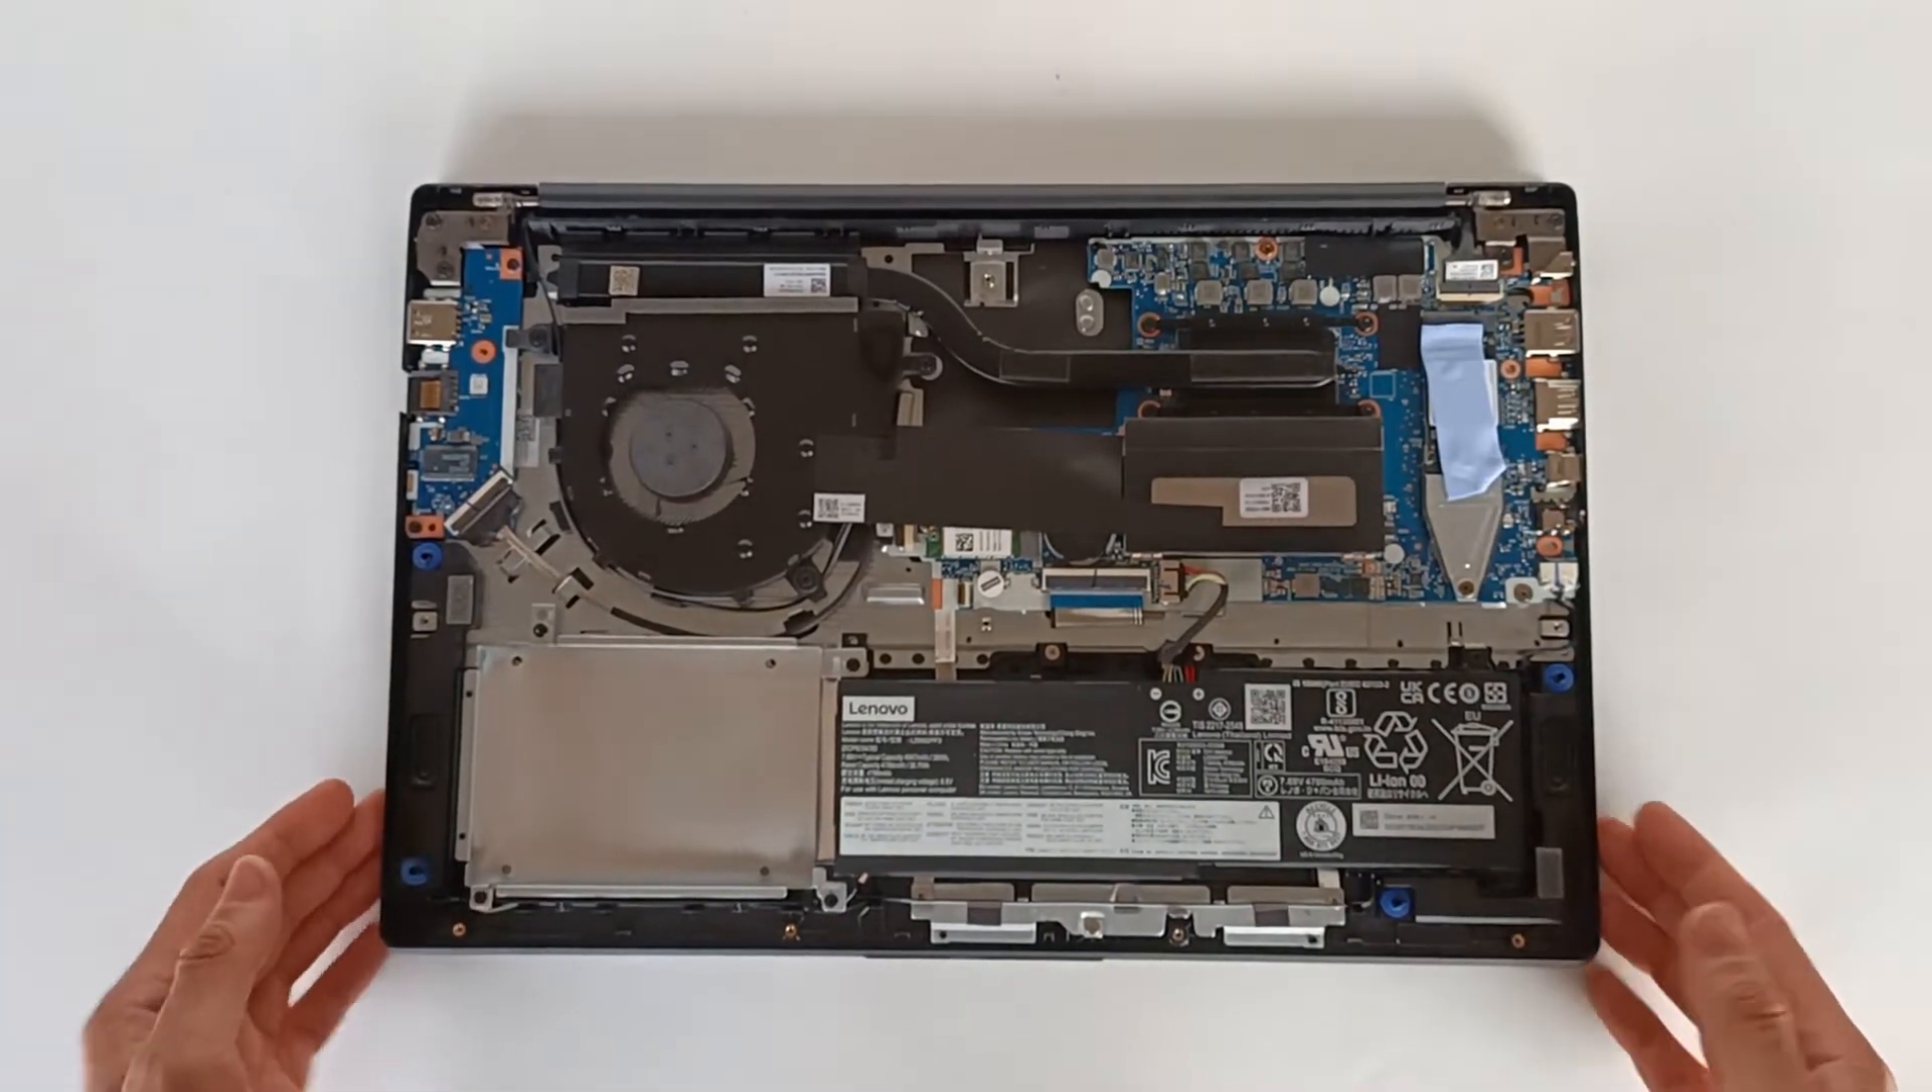It was easy to open and we took the lid off and we reveal the inside of the computer which we are going to analyze now.